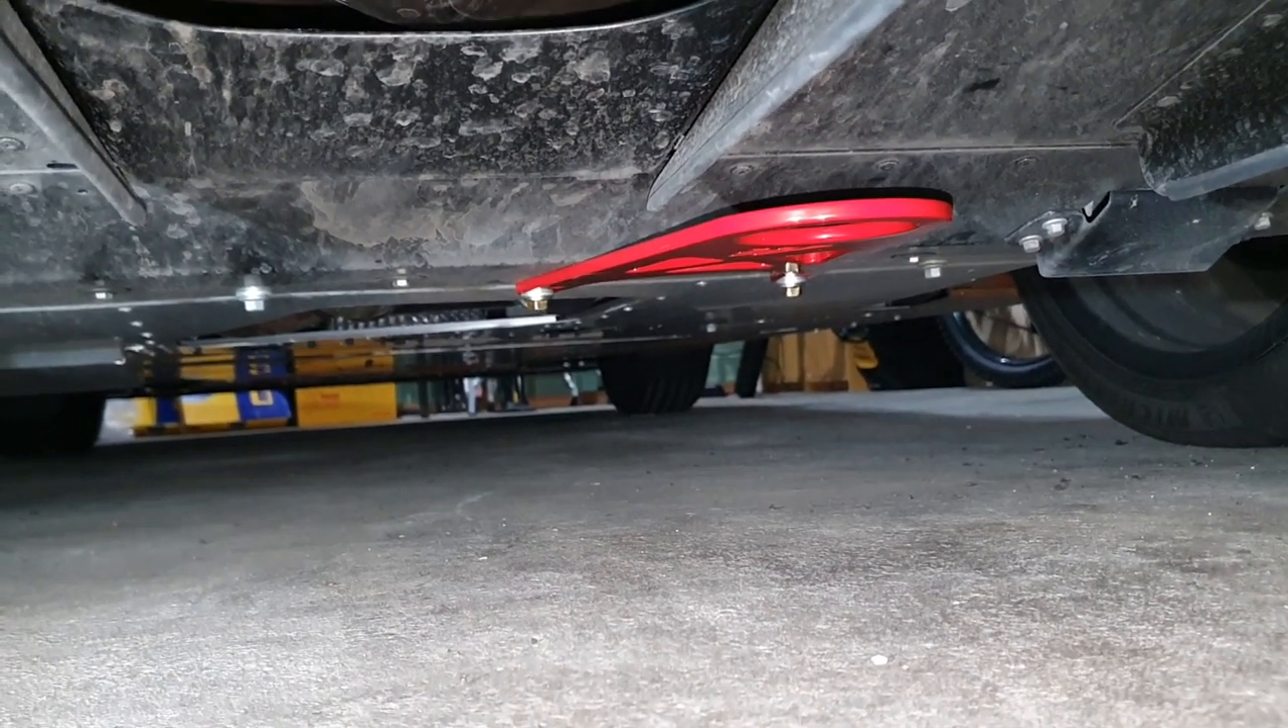There you have it the rear tow hook is installed it's pretty easy just two bolts there.